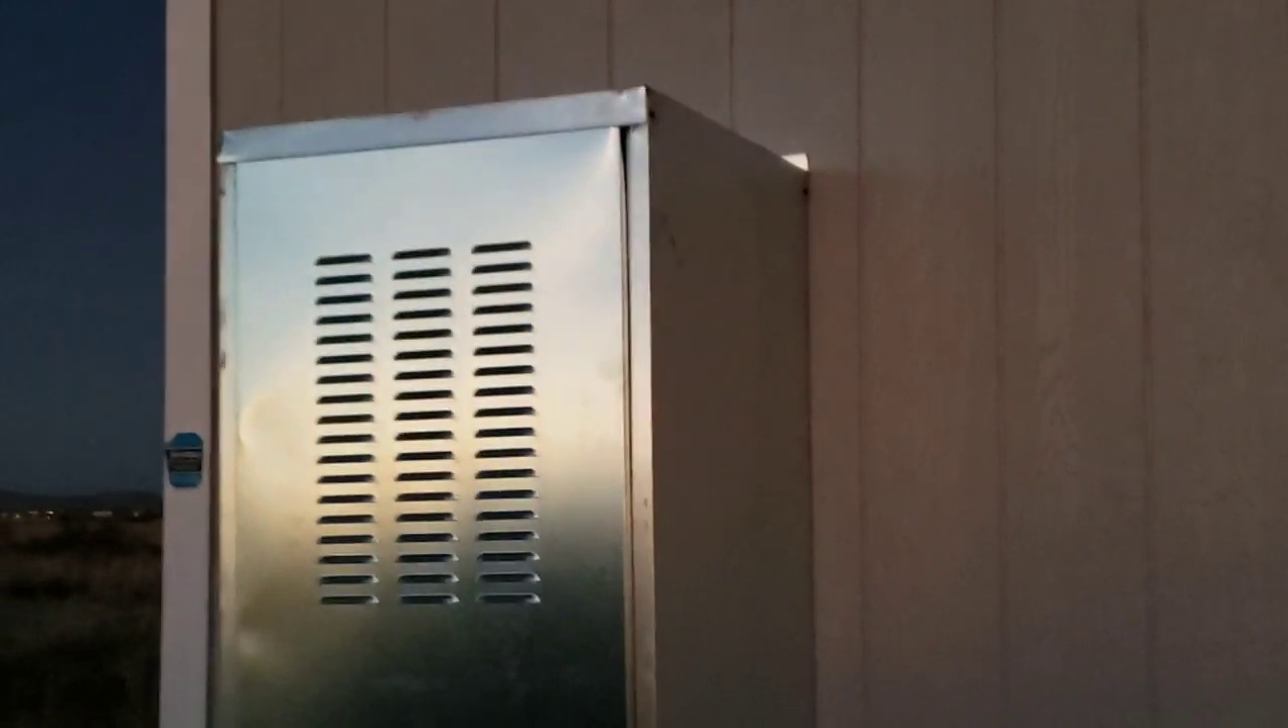Okay so i got the door on.